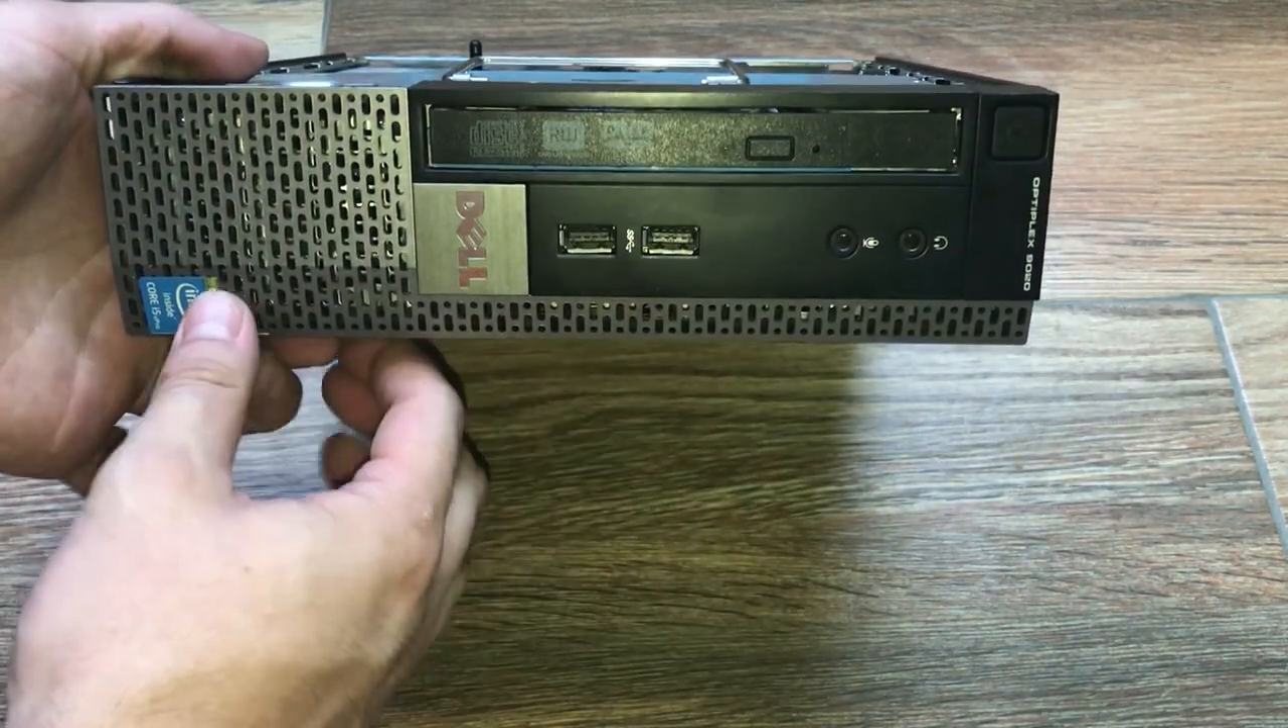Y hemos puesto lo que es el bisel. Ha costado un poco pero bueno.